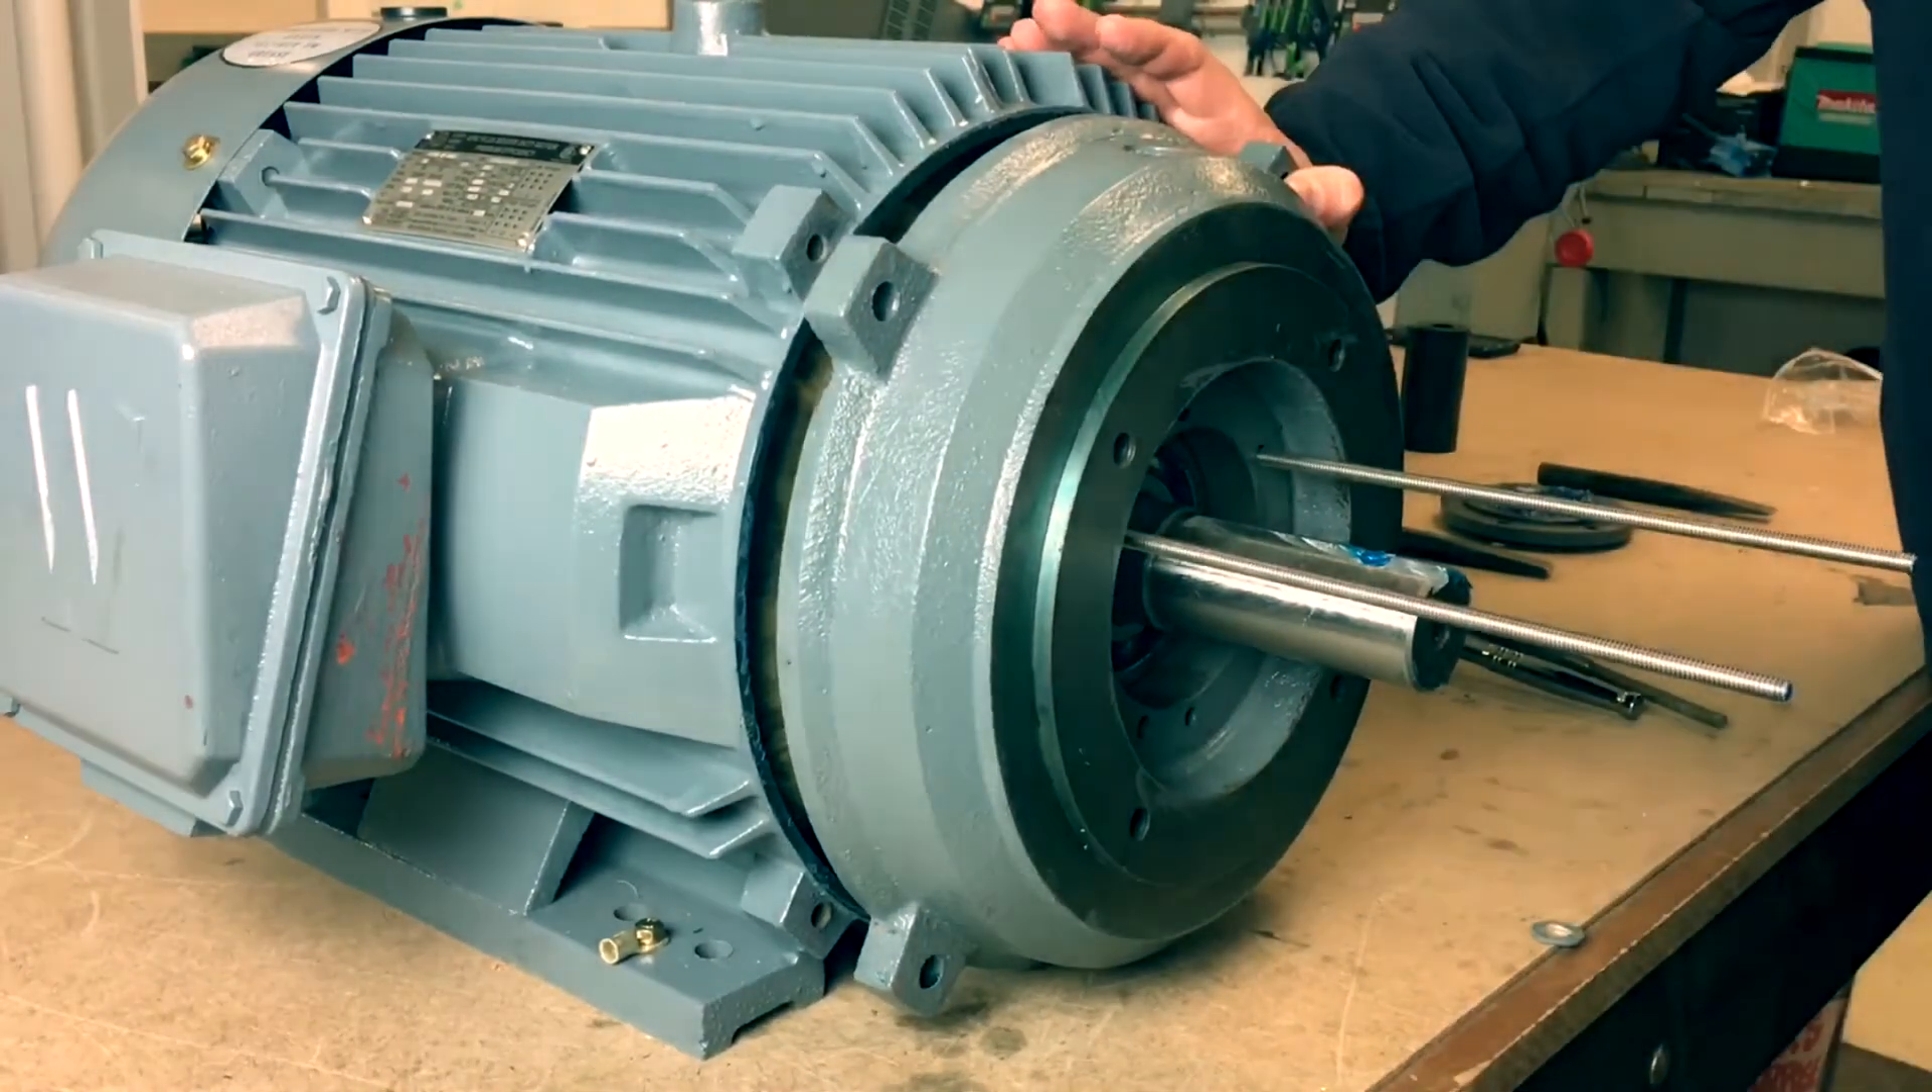Now that the threaded rods are in place, you can now install the C flange to the frame.